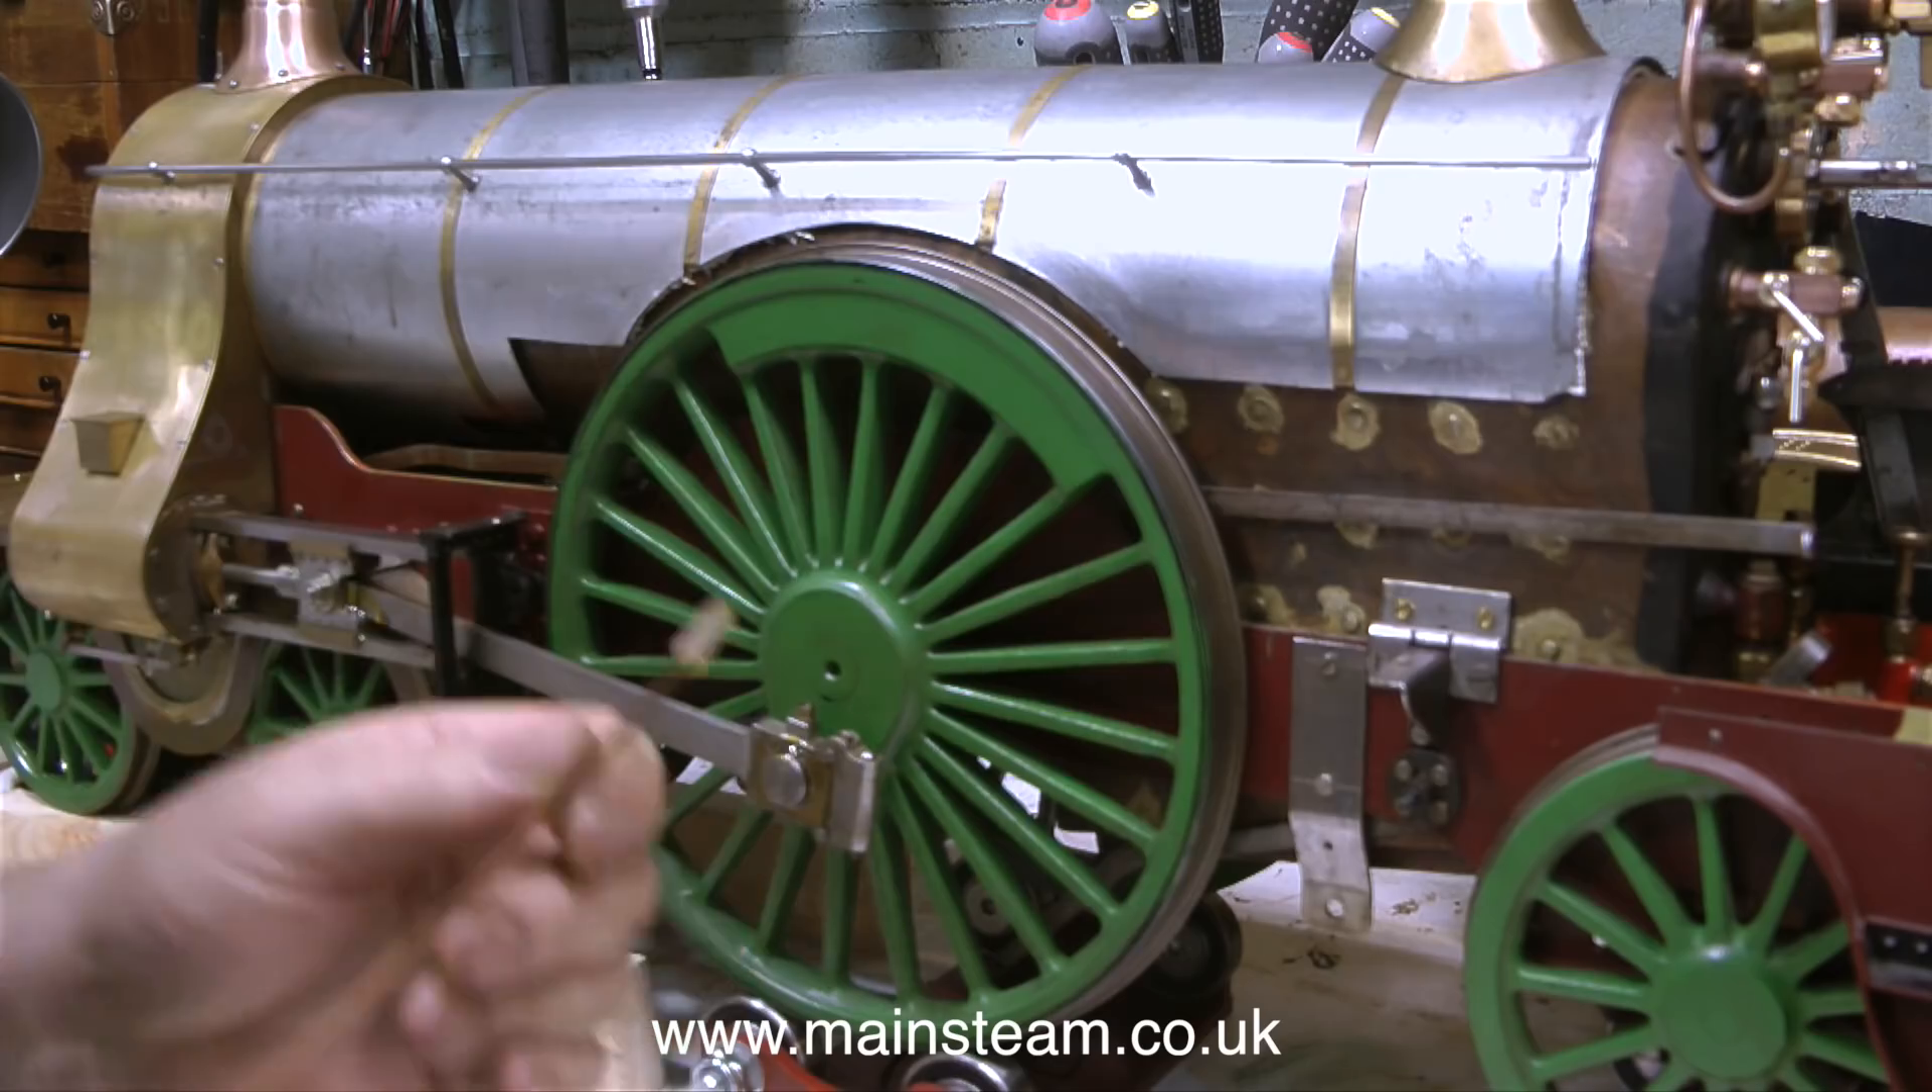And here you can see the large left-hand driving wheel without the cover on it.